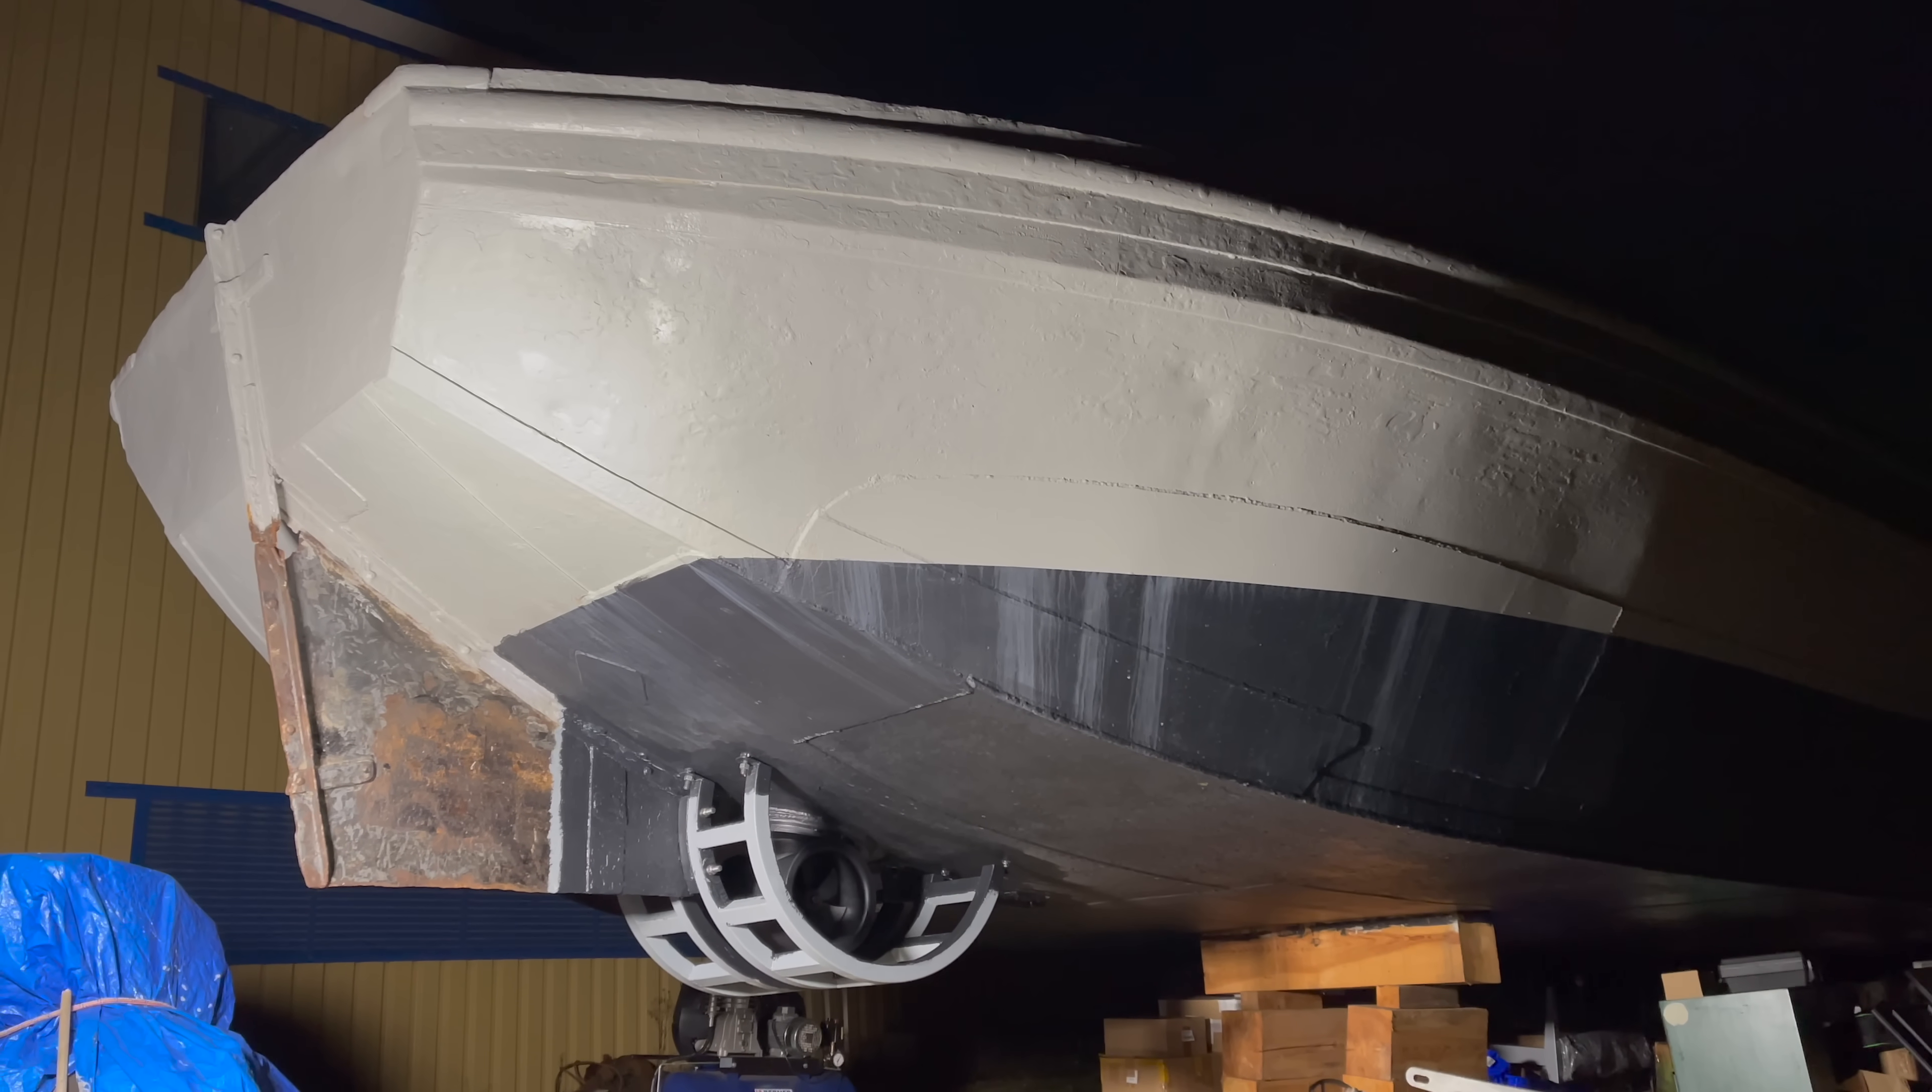And with that the installation of the protective cage is finished.